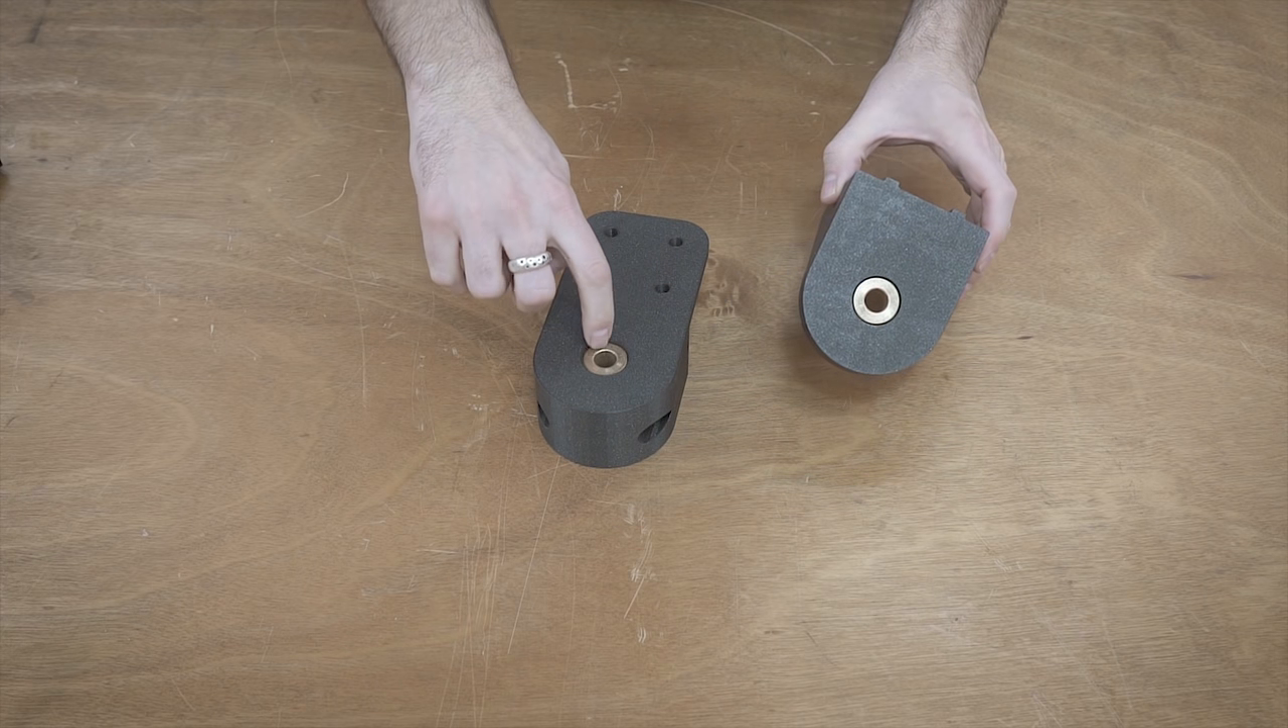But now you can see that we have these oilite bronze bushings that are pressed inside each one of the hinge pieces.